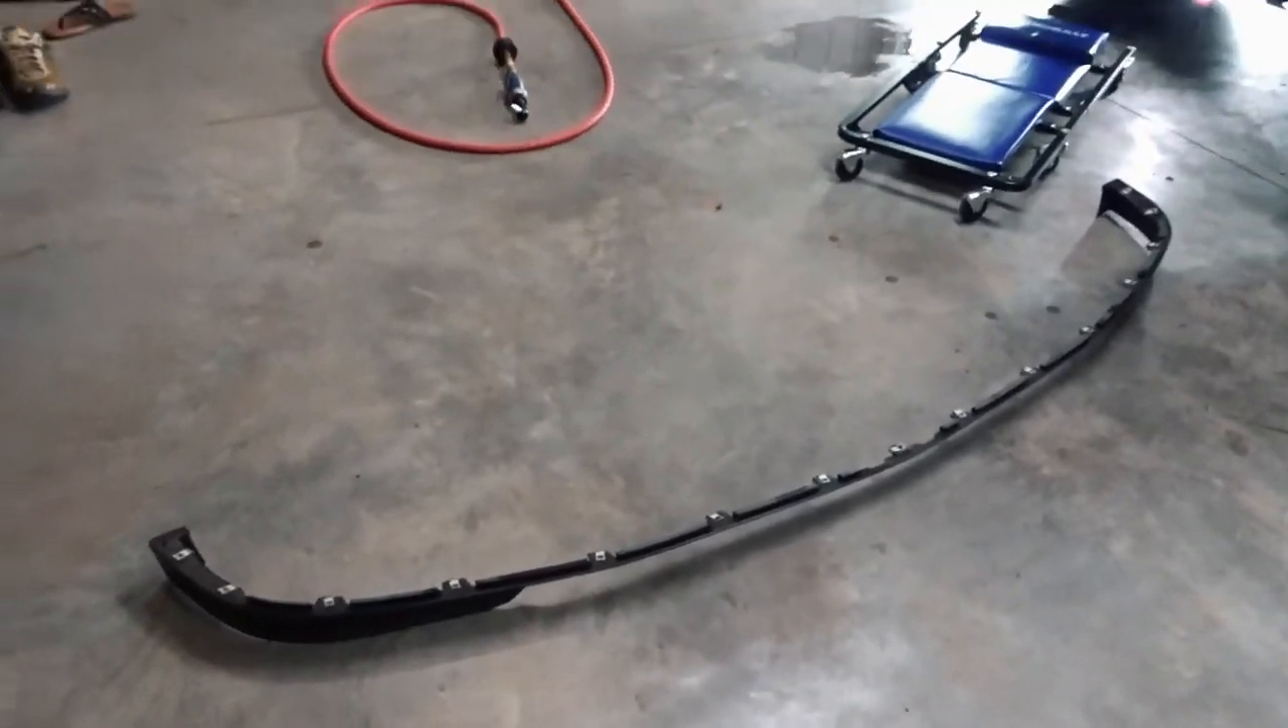Okay guys so the front chin spoiler if that's what you want to call it is off.